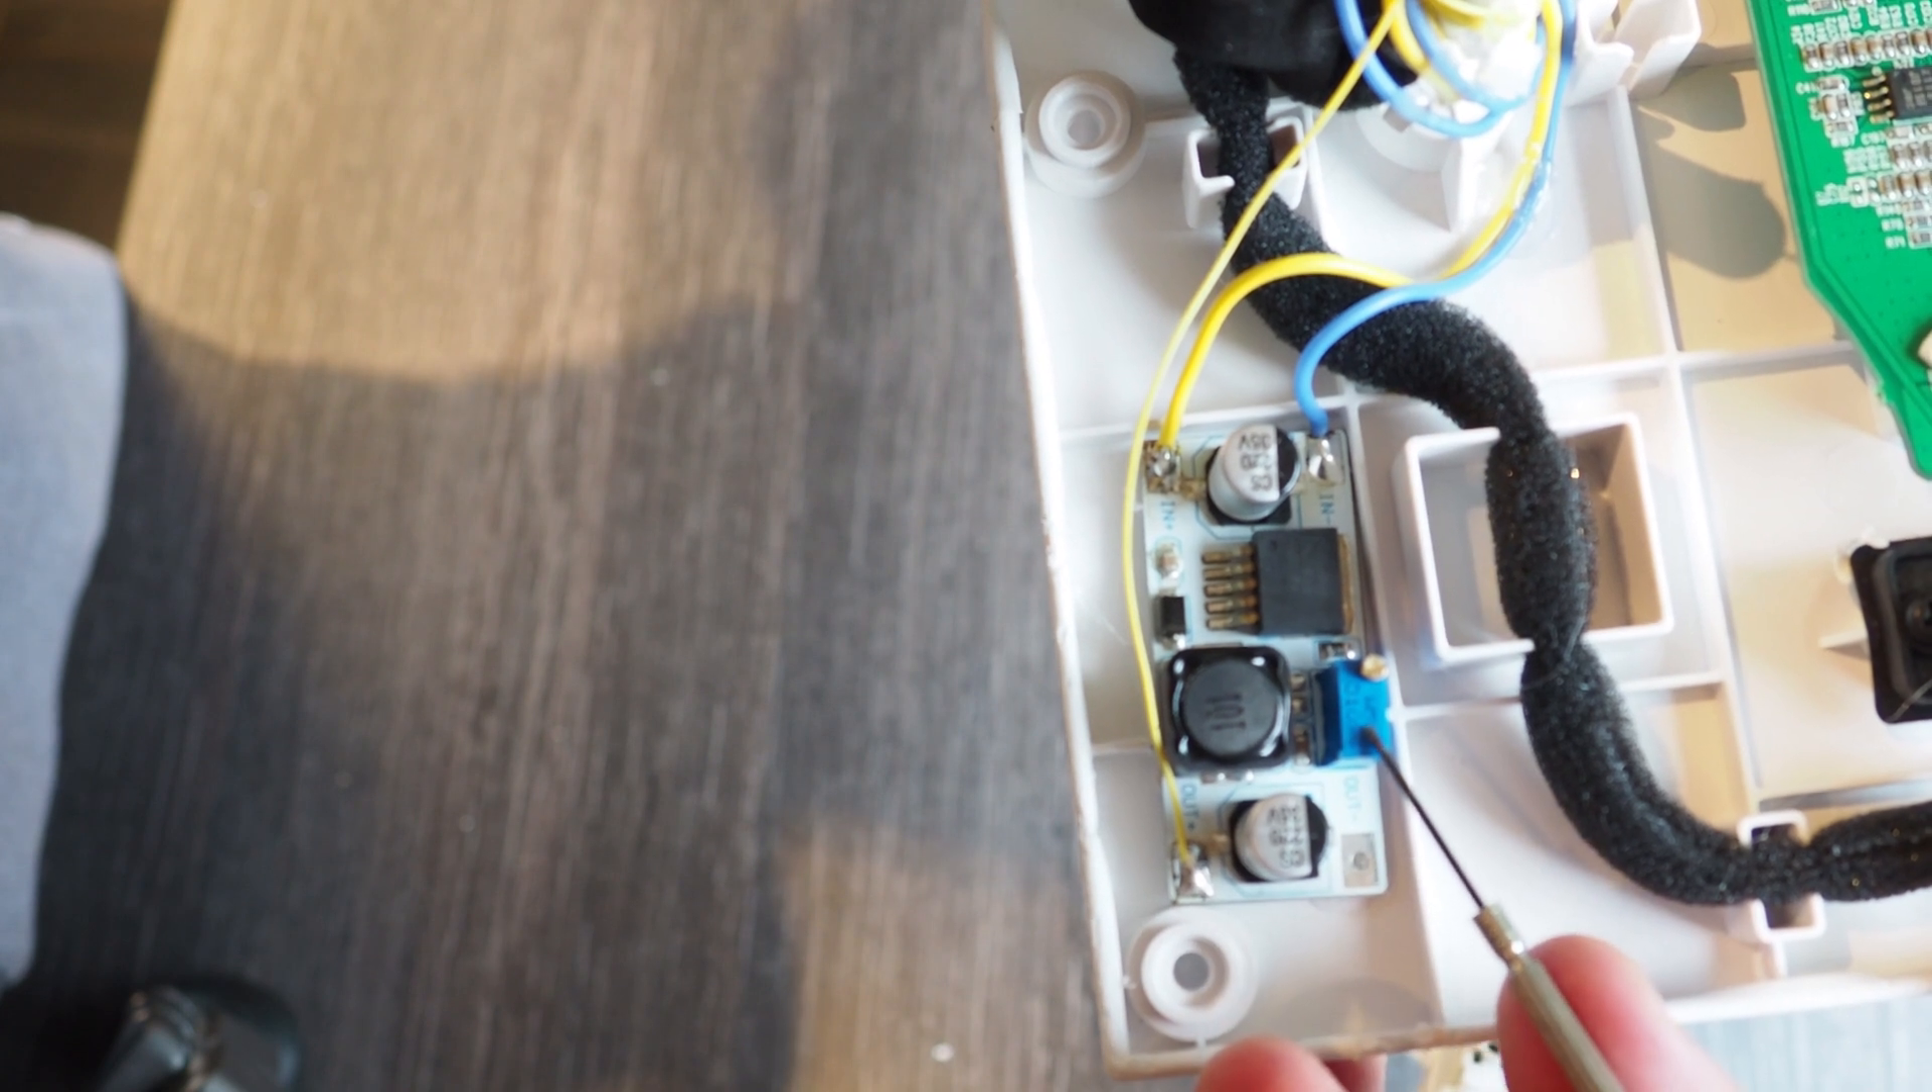I soldered two wires. One ground and one 18 volts. And to these wires. I connected this. This is the DC DC converter.